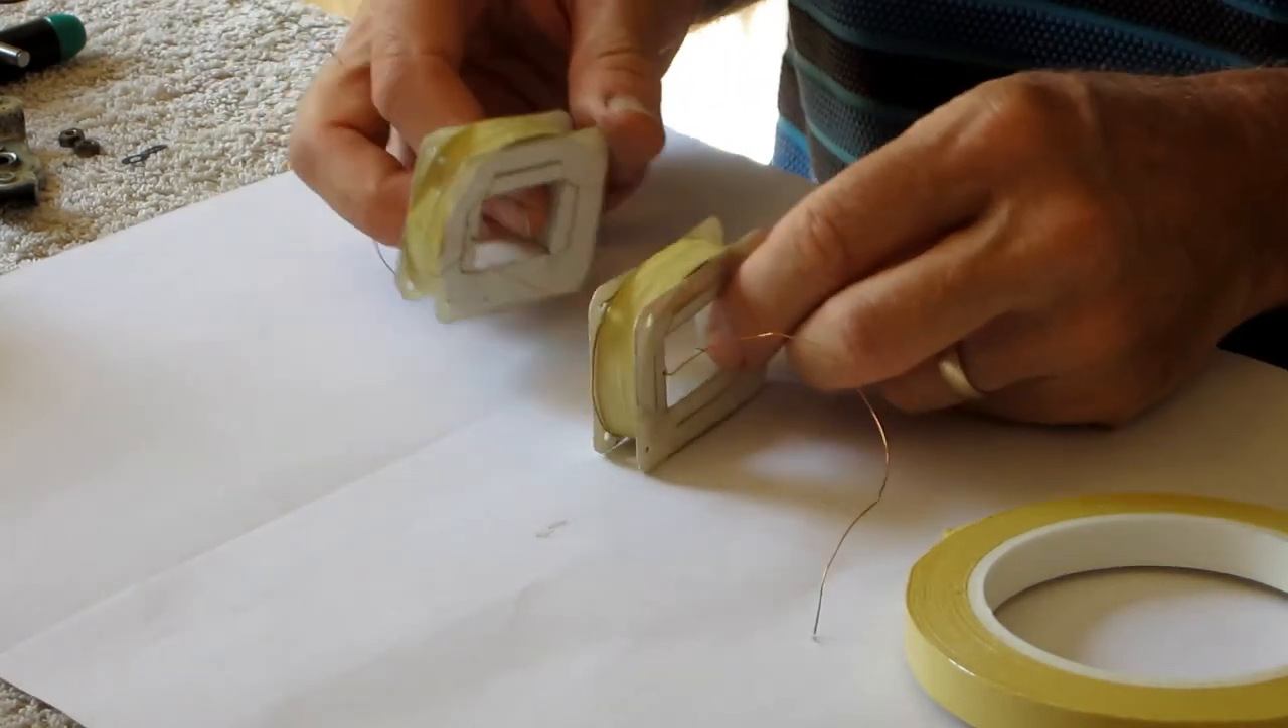So that's the two coils wrapped in this special electrical tape.